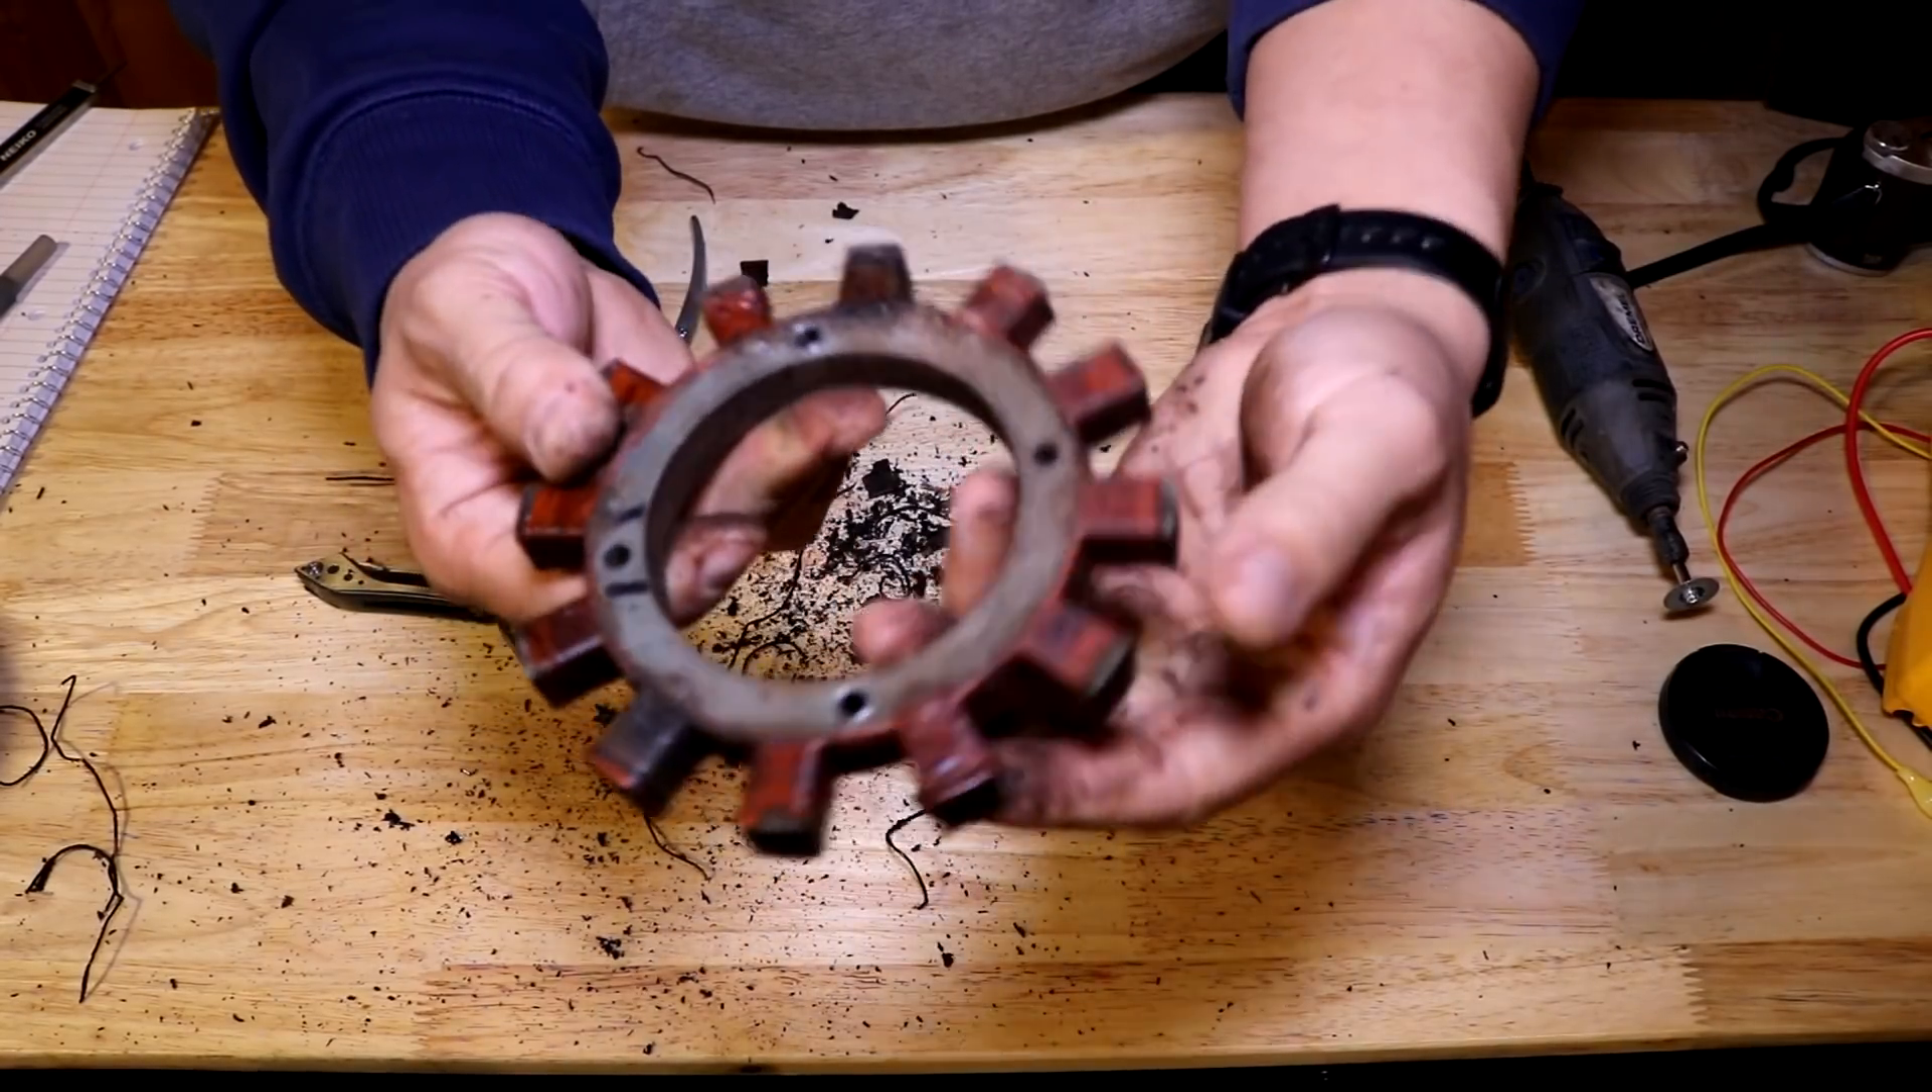Now that all the copper windings are pulled off, this is what we're left with. This is the stator core, and this is what we're going to rewind new copper wire onto.